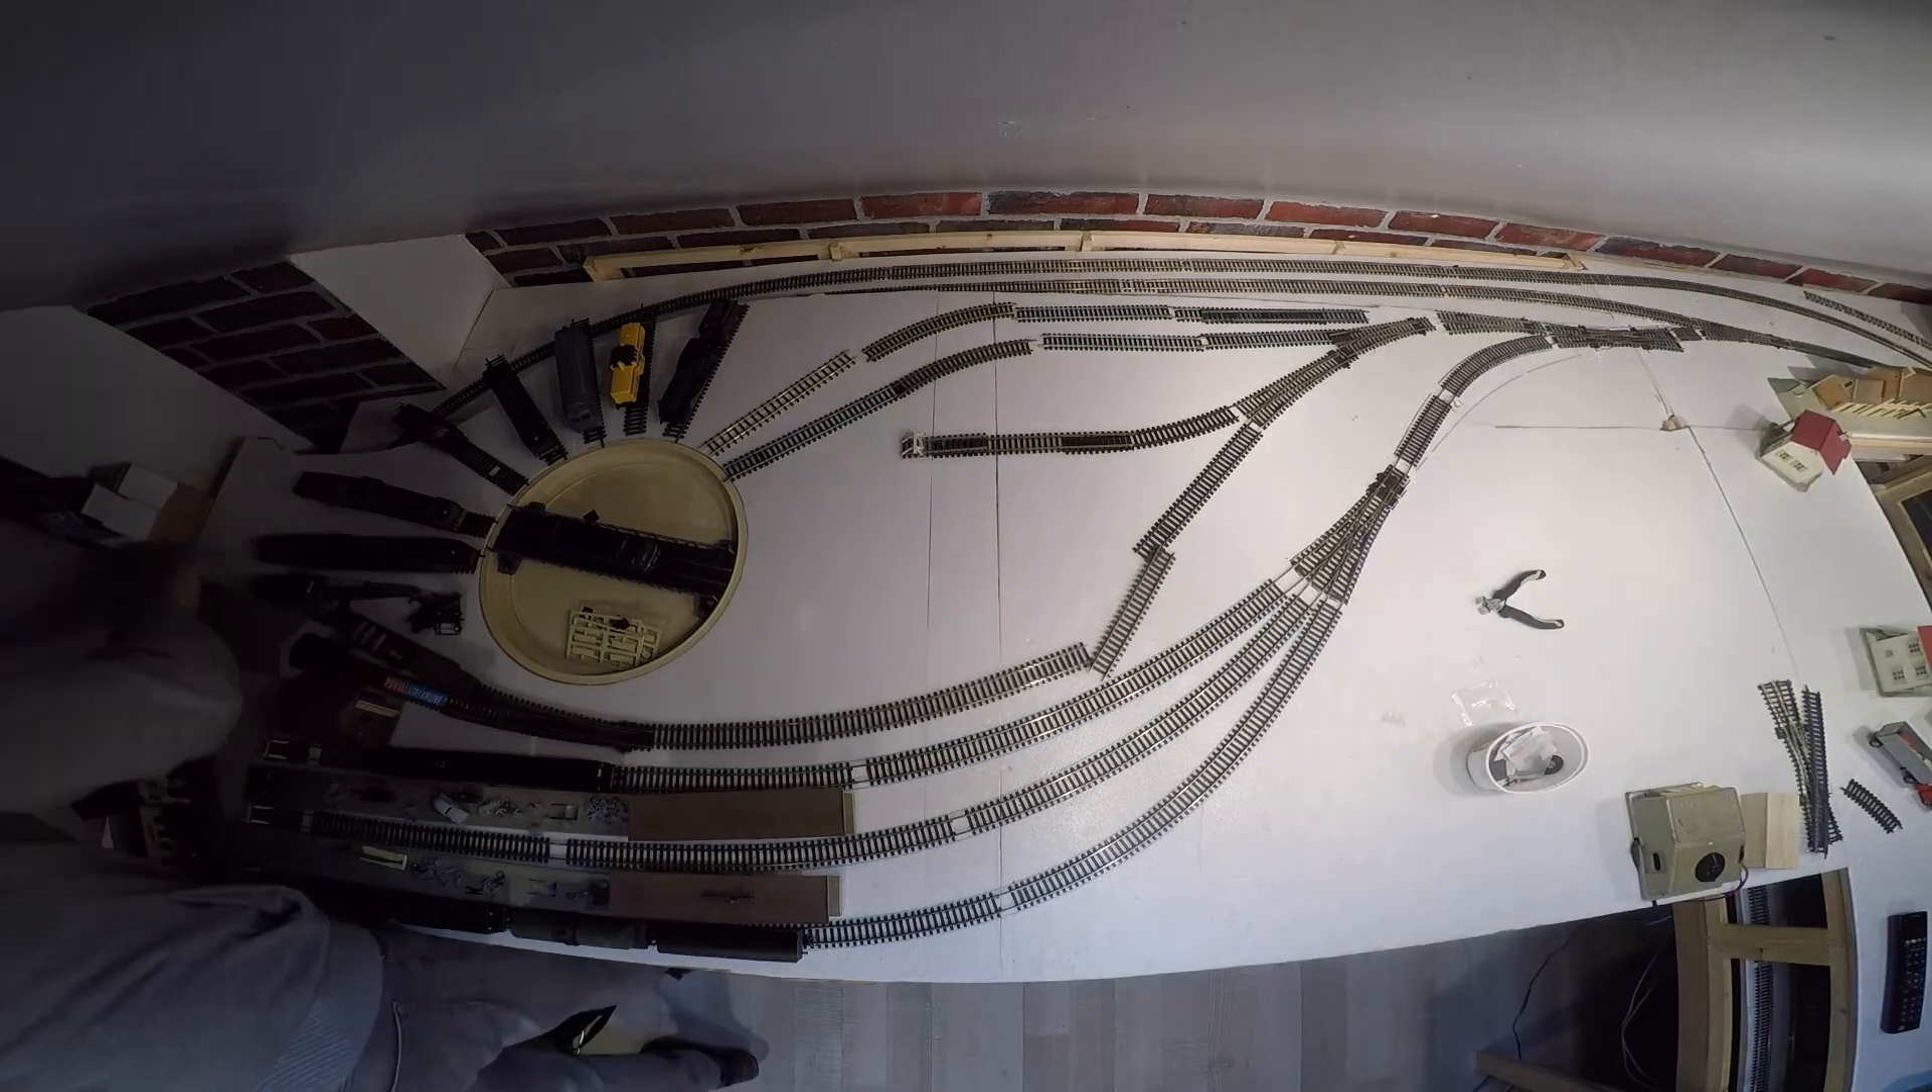Comme vous vous êtes en train de le voir j'ai mis en place les aiguillages les voies tout ça.